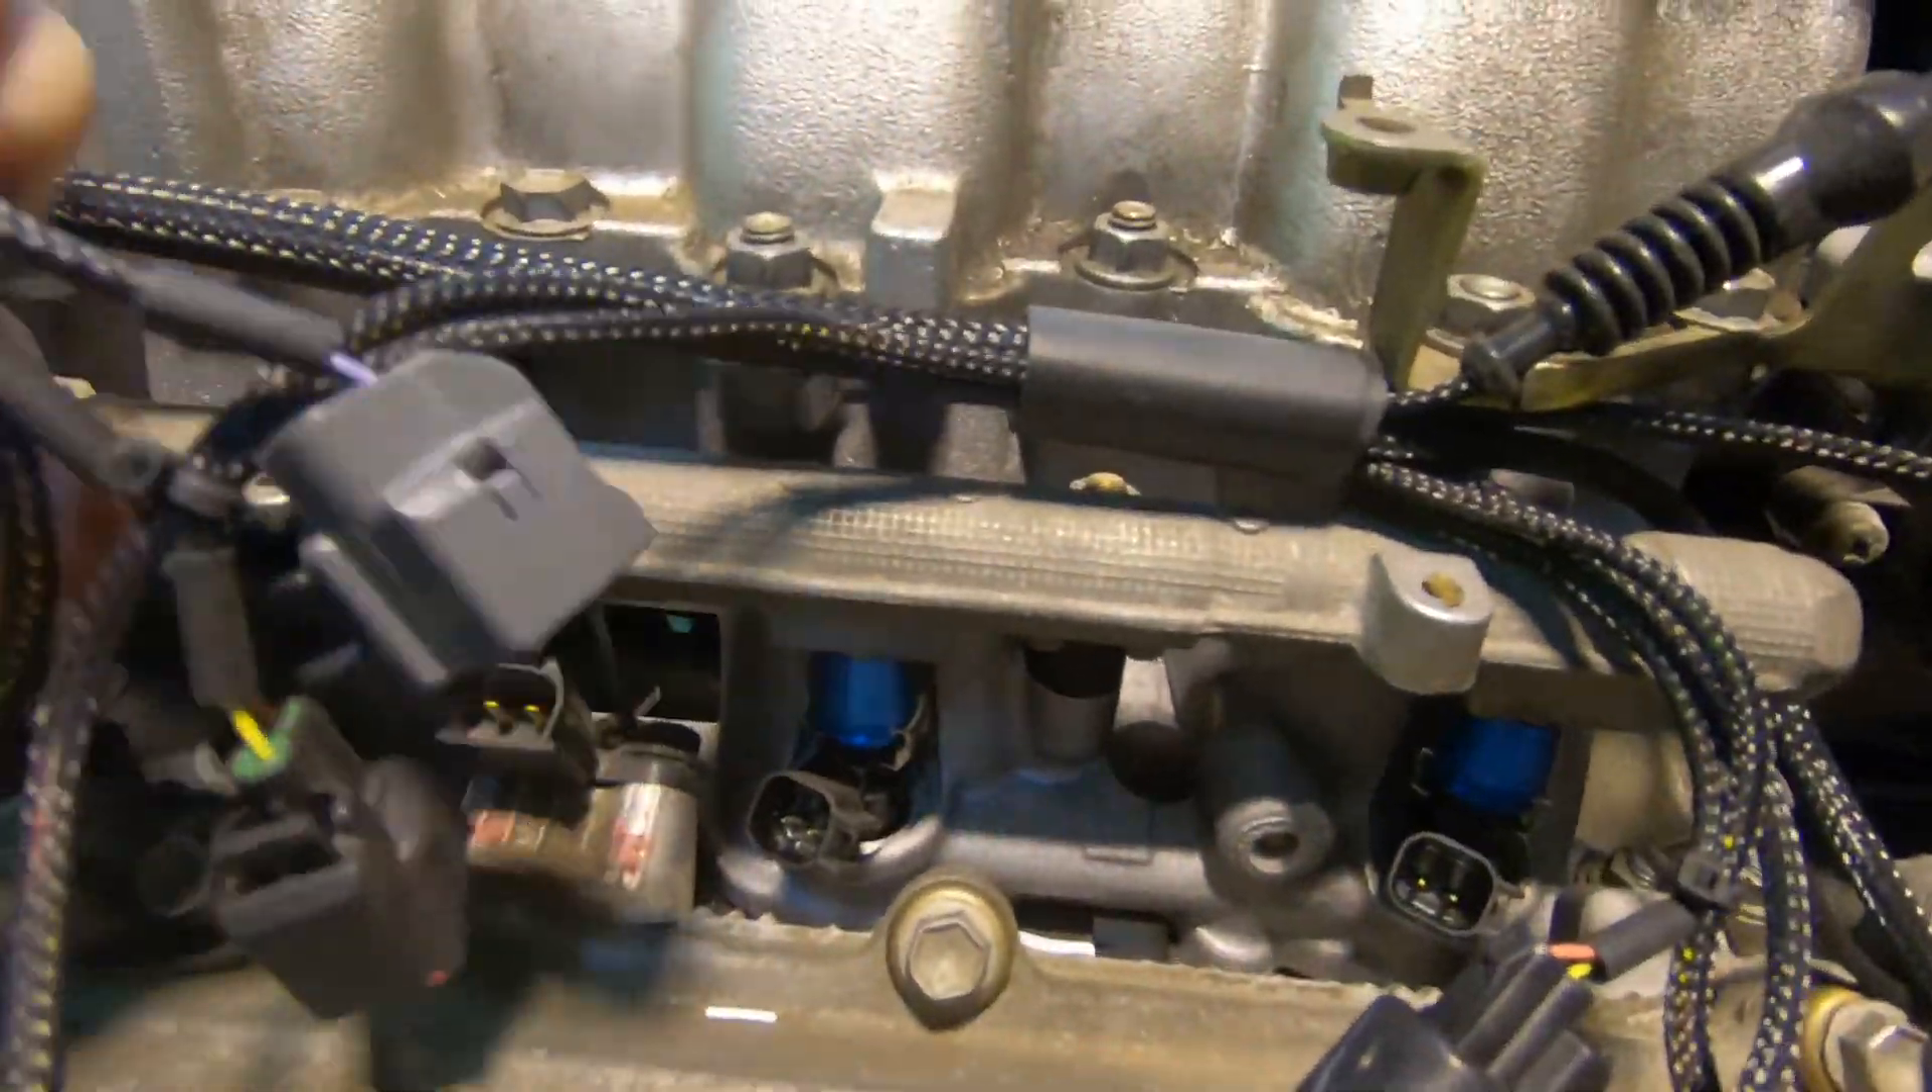And this is what the wiring loom is presently looking like not everything is plugged in.